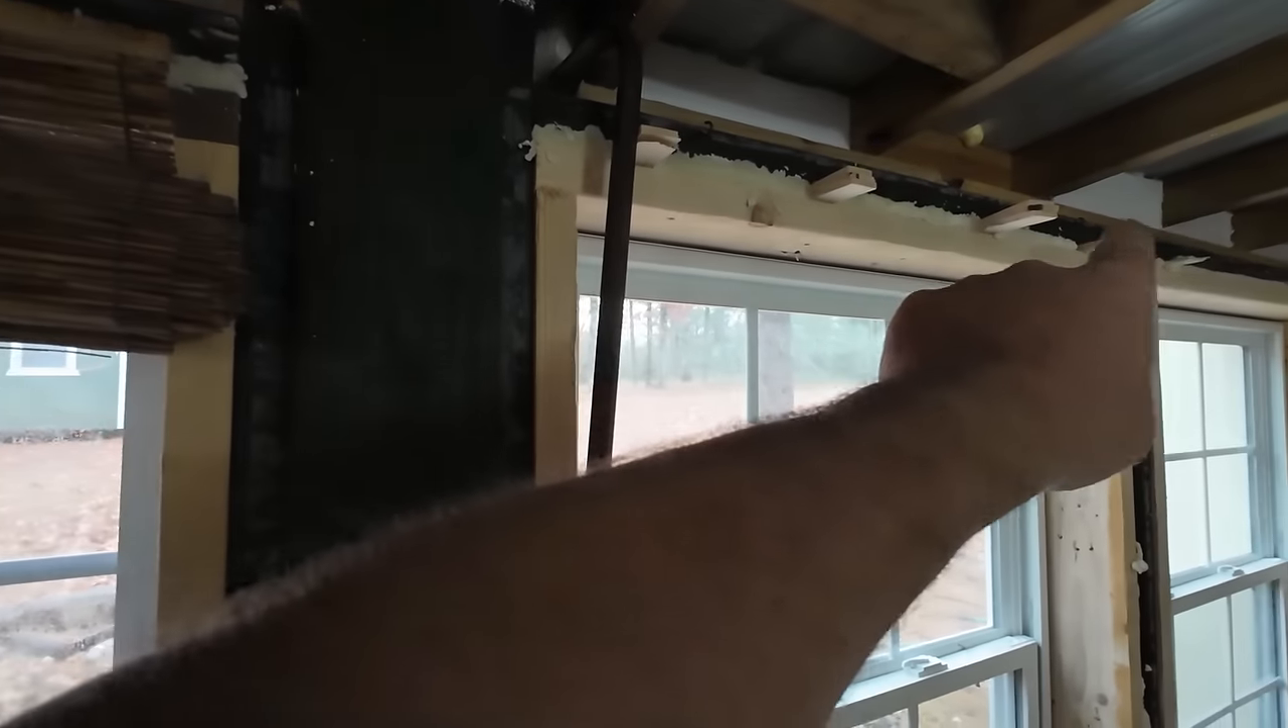I still got these shims sticking out.